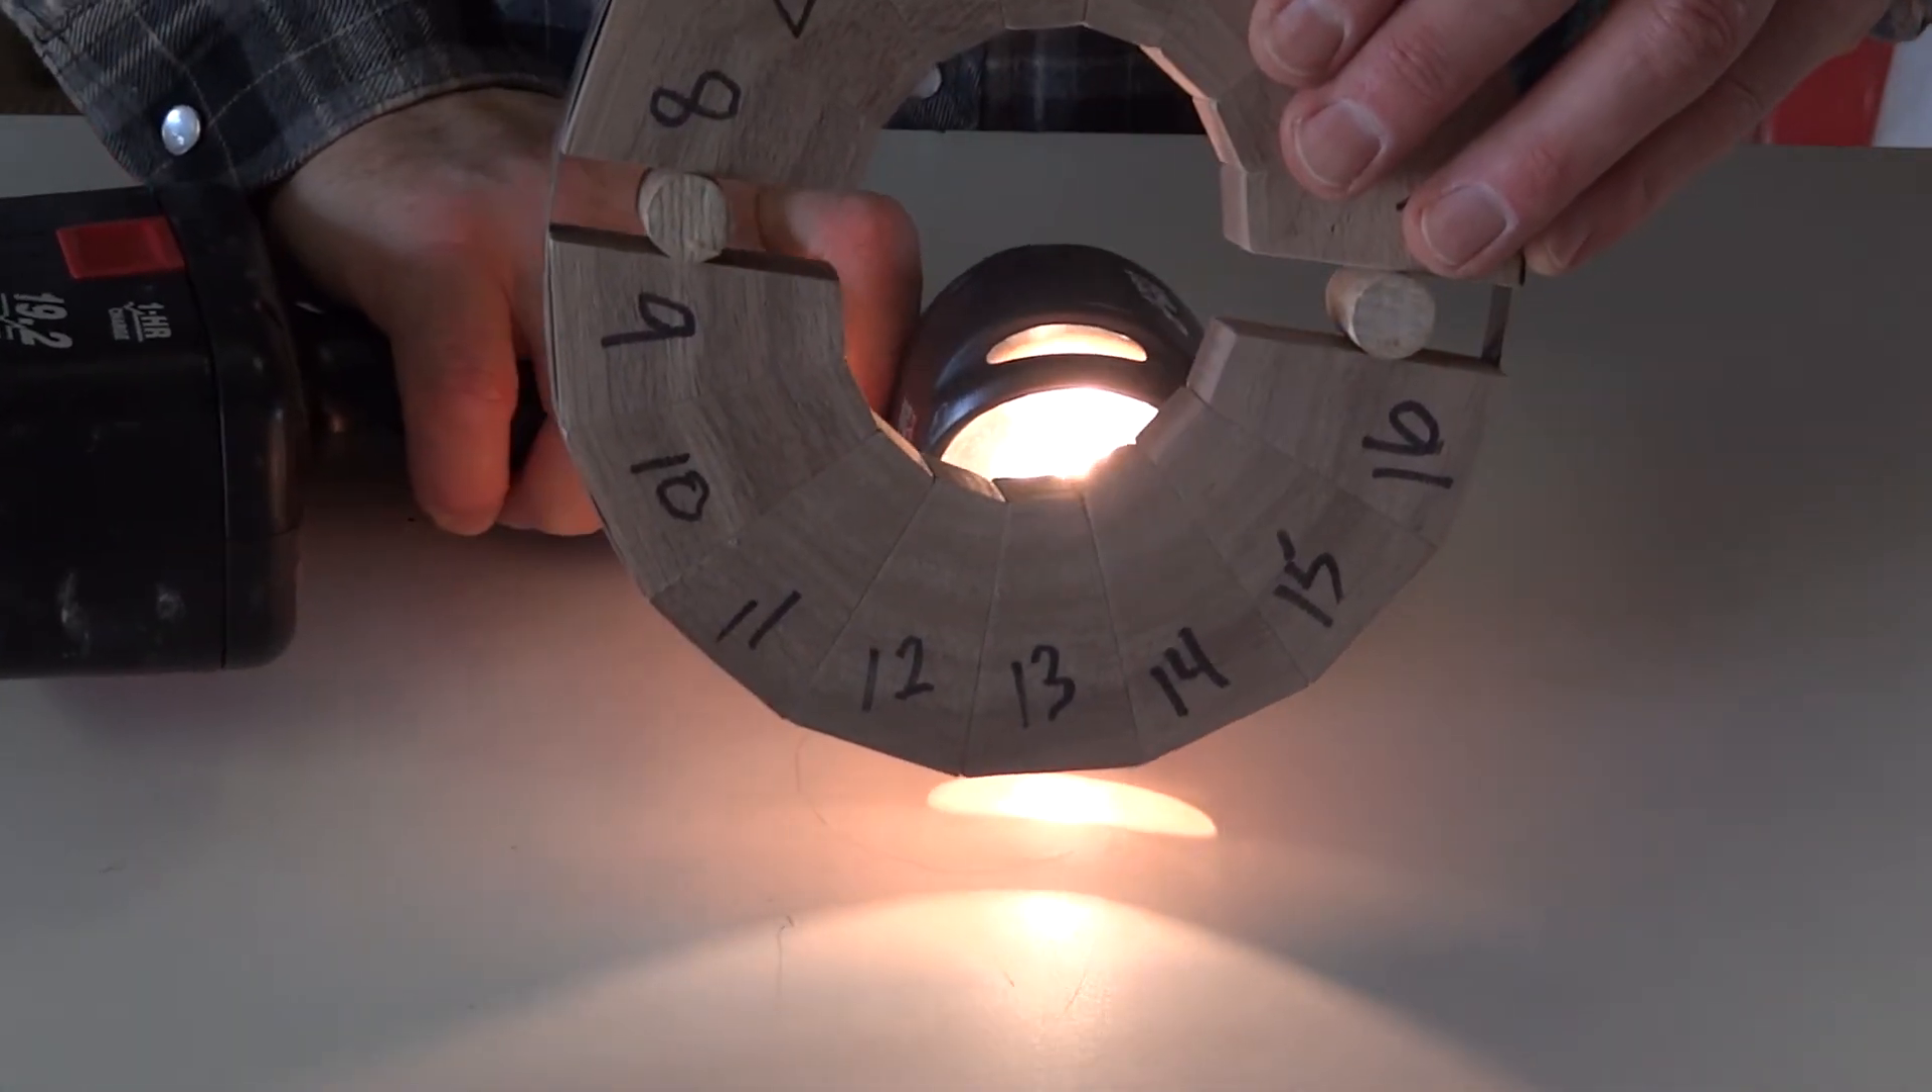As the flashlight shows, there are no gaps between the segments, and it is ready to be glued up.